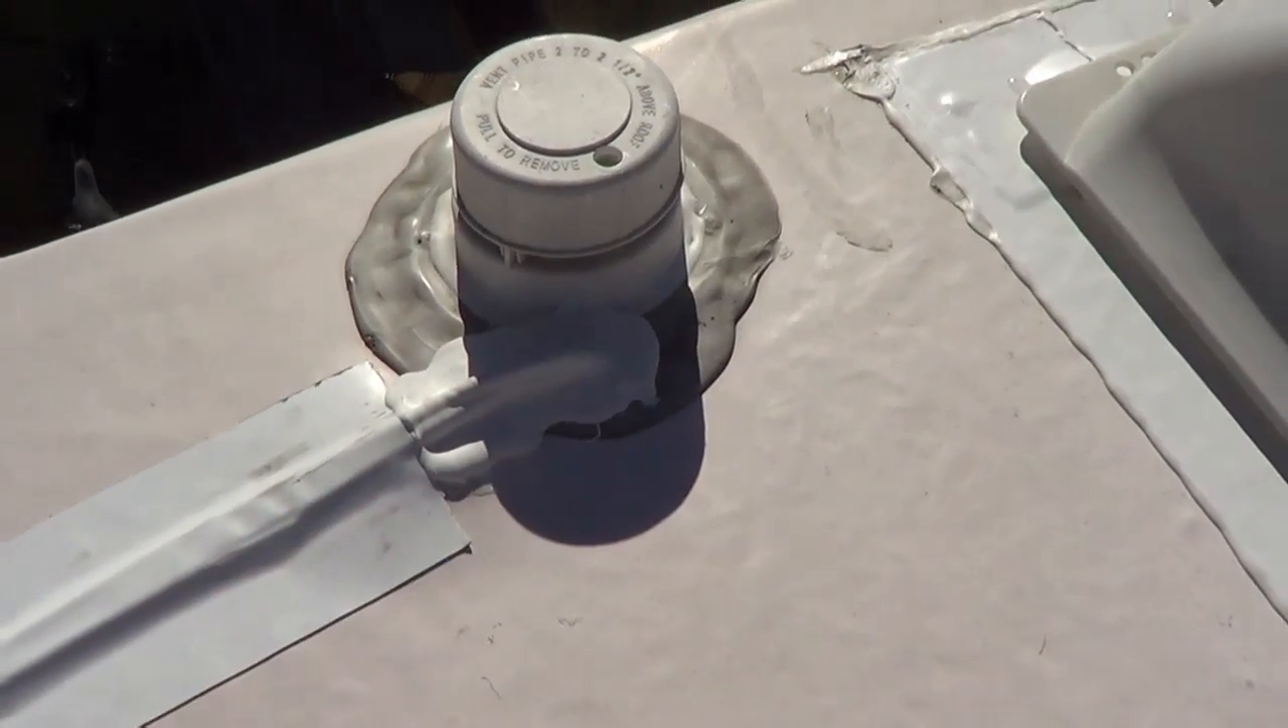And I've covered the lines with some of that Eternabond tape to kind of keep it in place and it won't blow around in the wind.